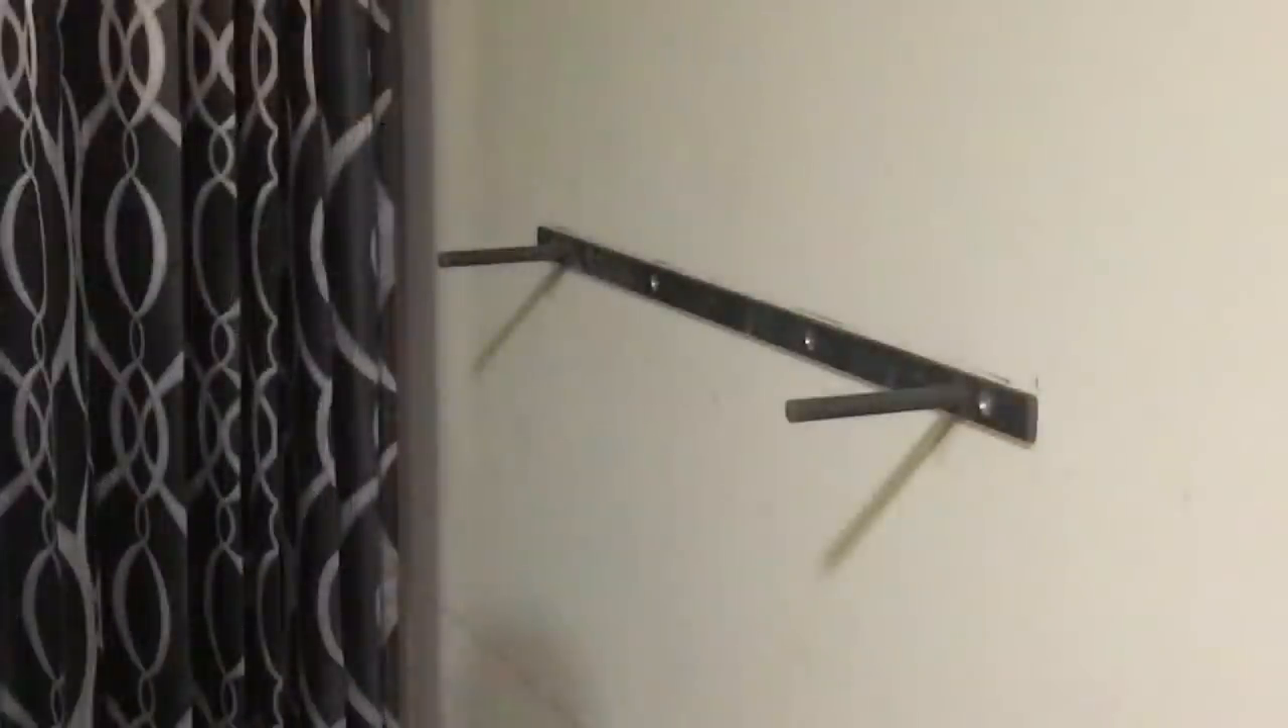Acá ya he instalado el soporte con dos pines para las repisas de un metro cincuenta.